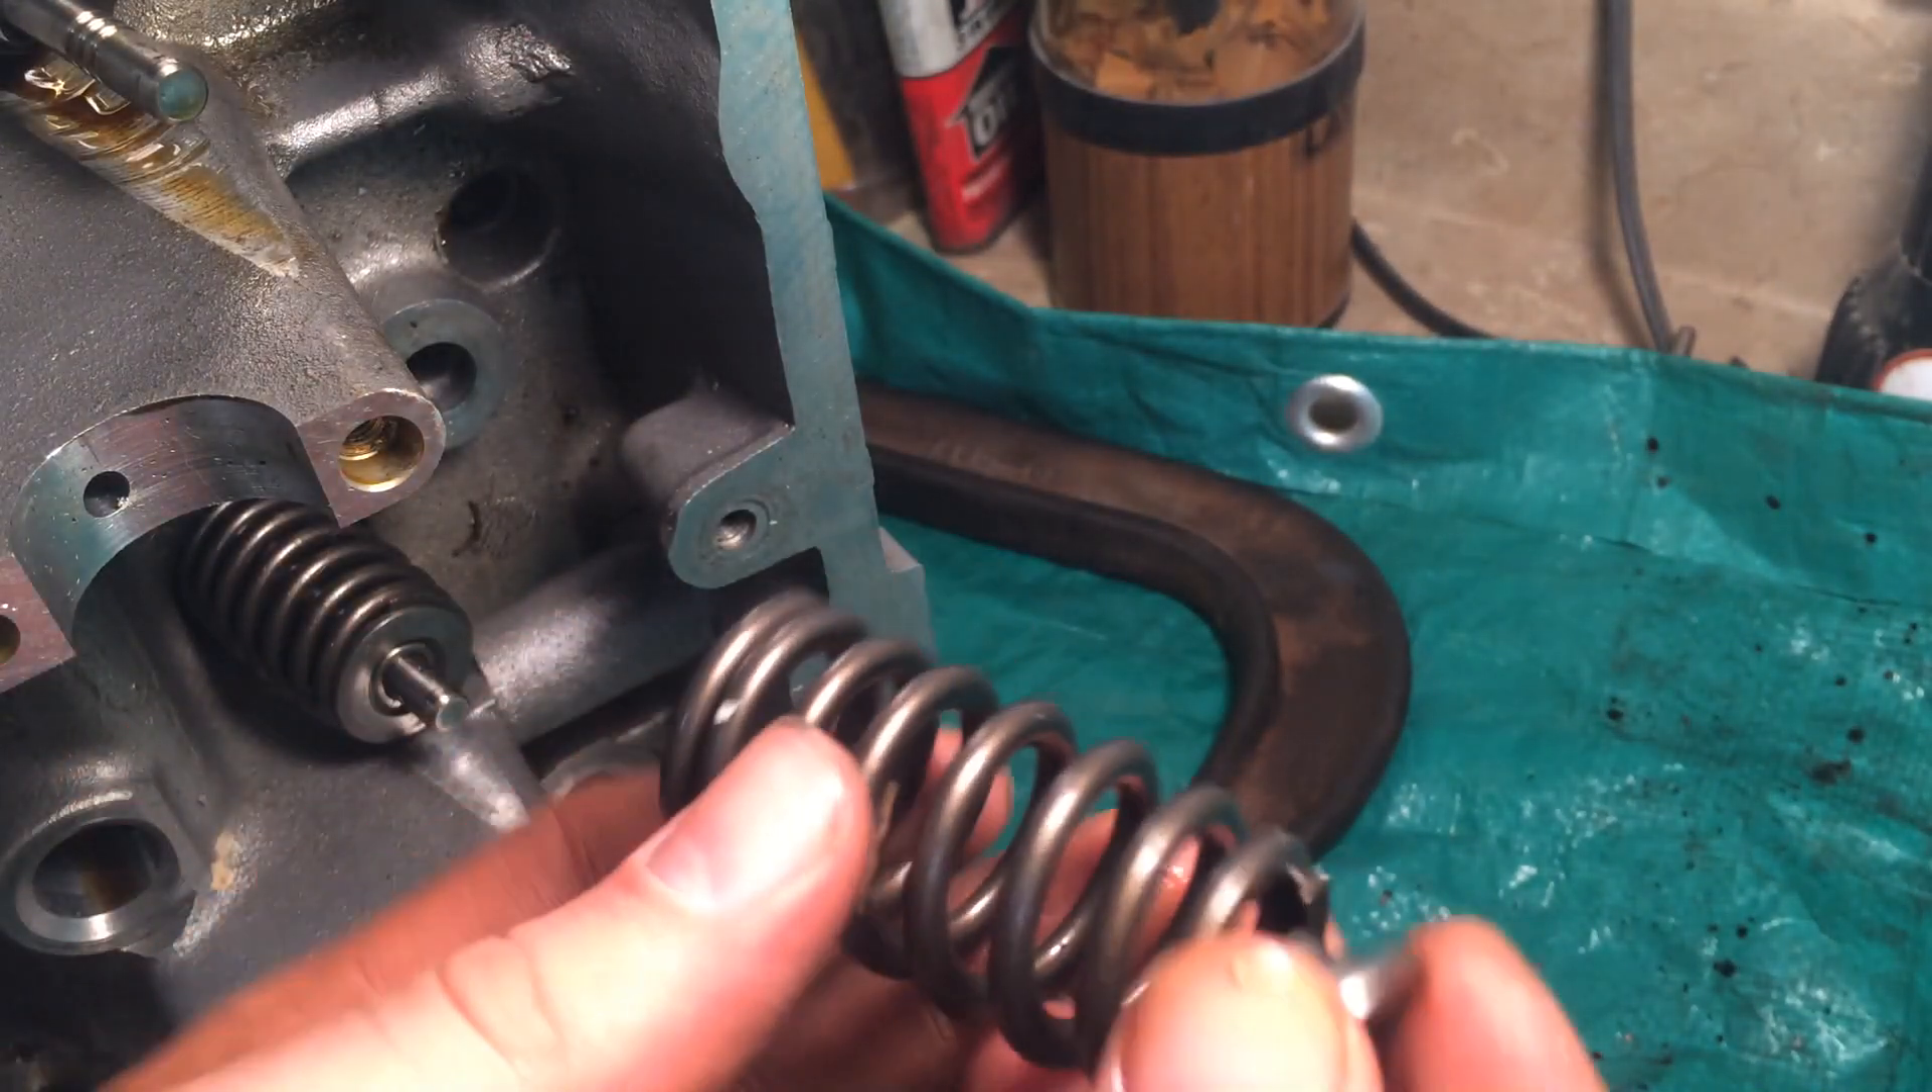And then you've got your valve spring that came right off.